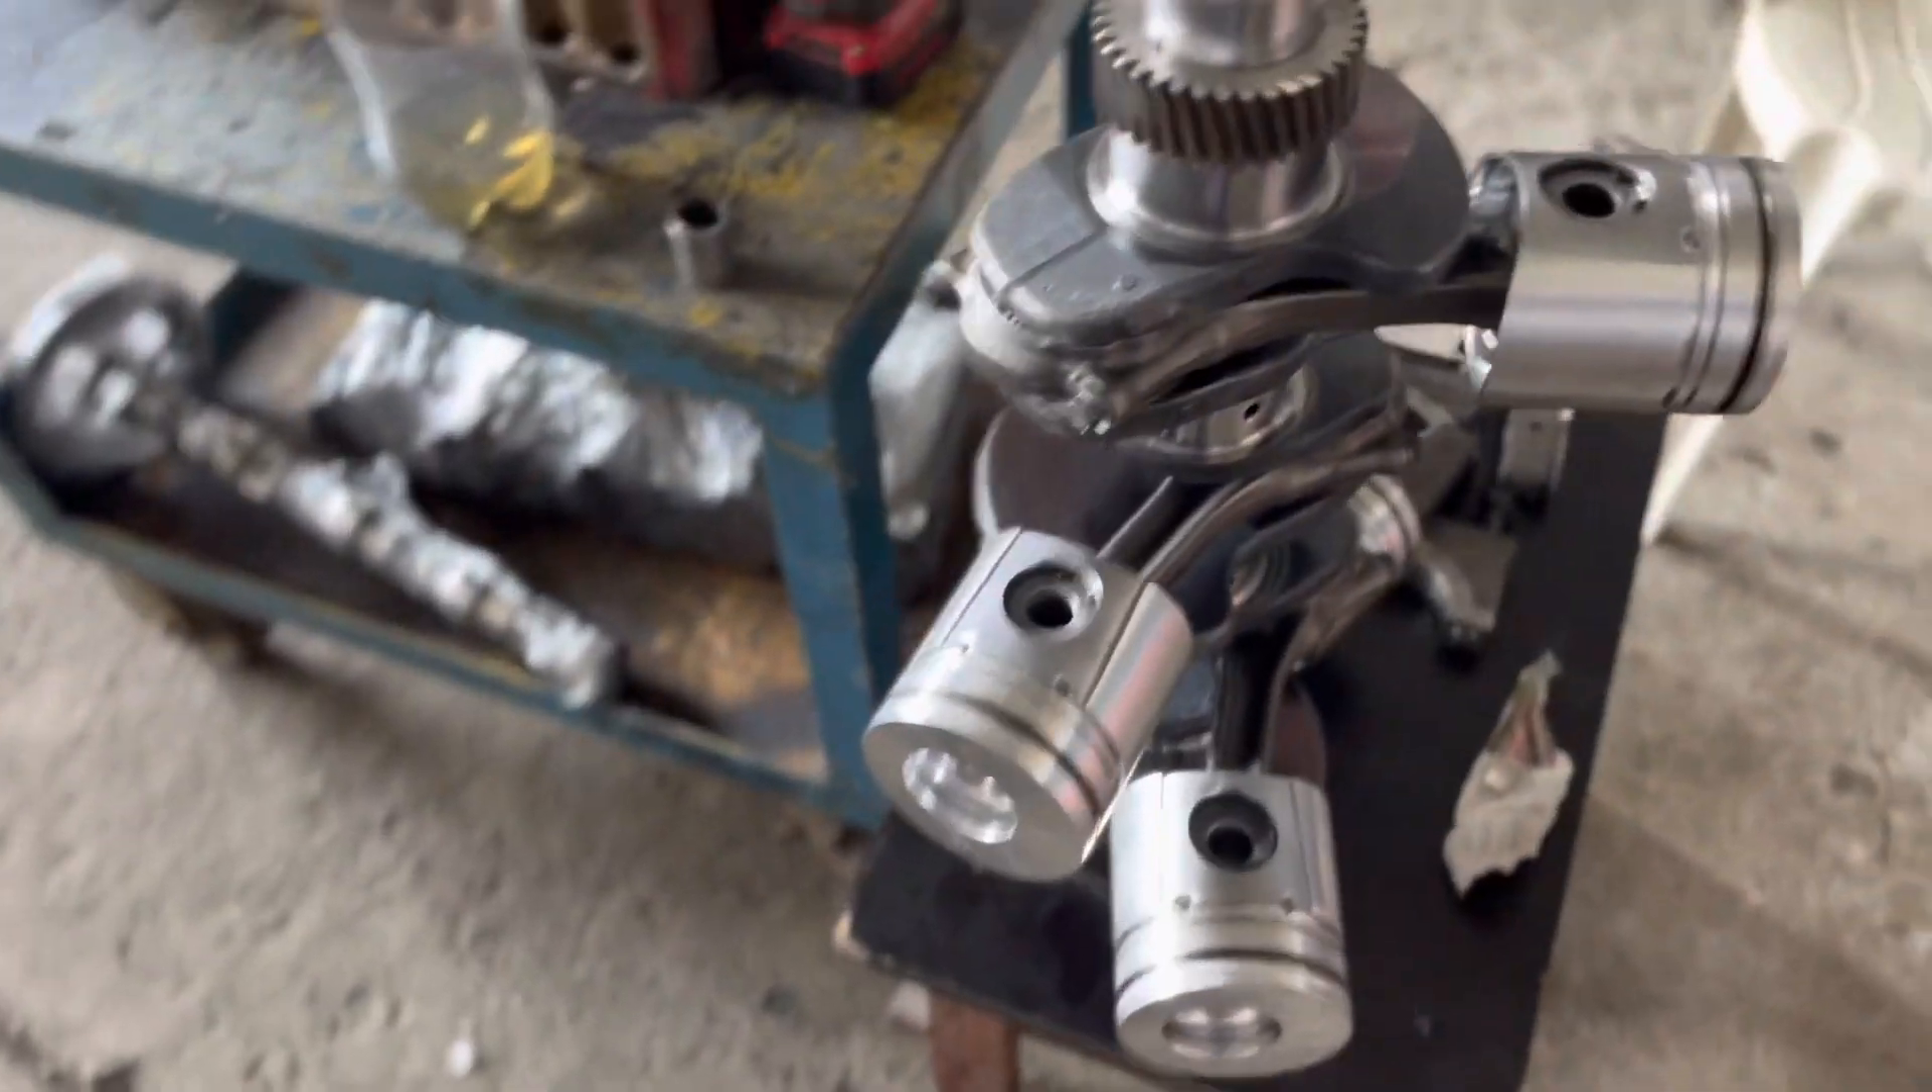Aquí tenemos en el cigüeñal montado las bielas, los pistones.